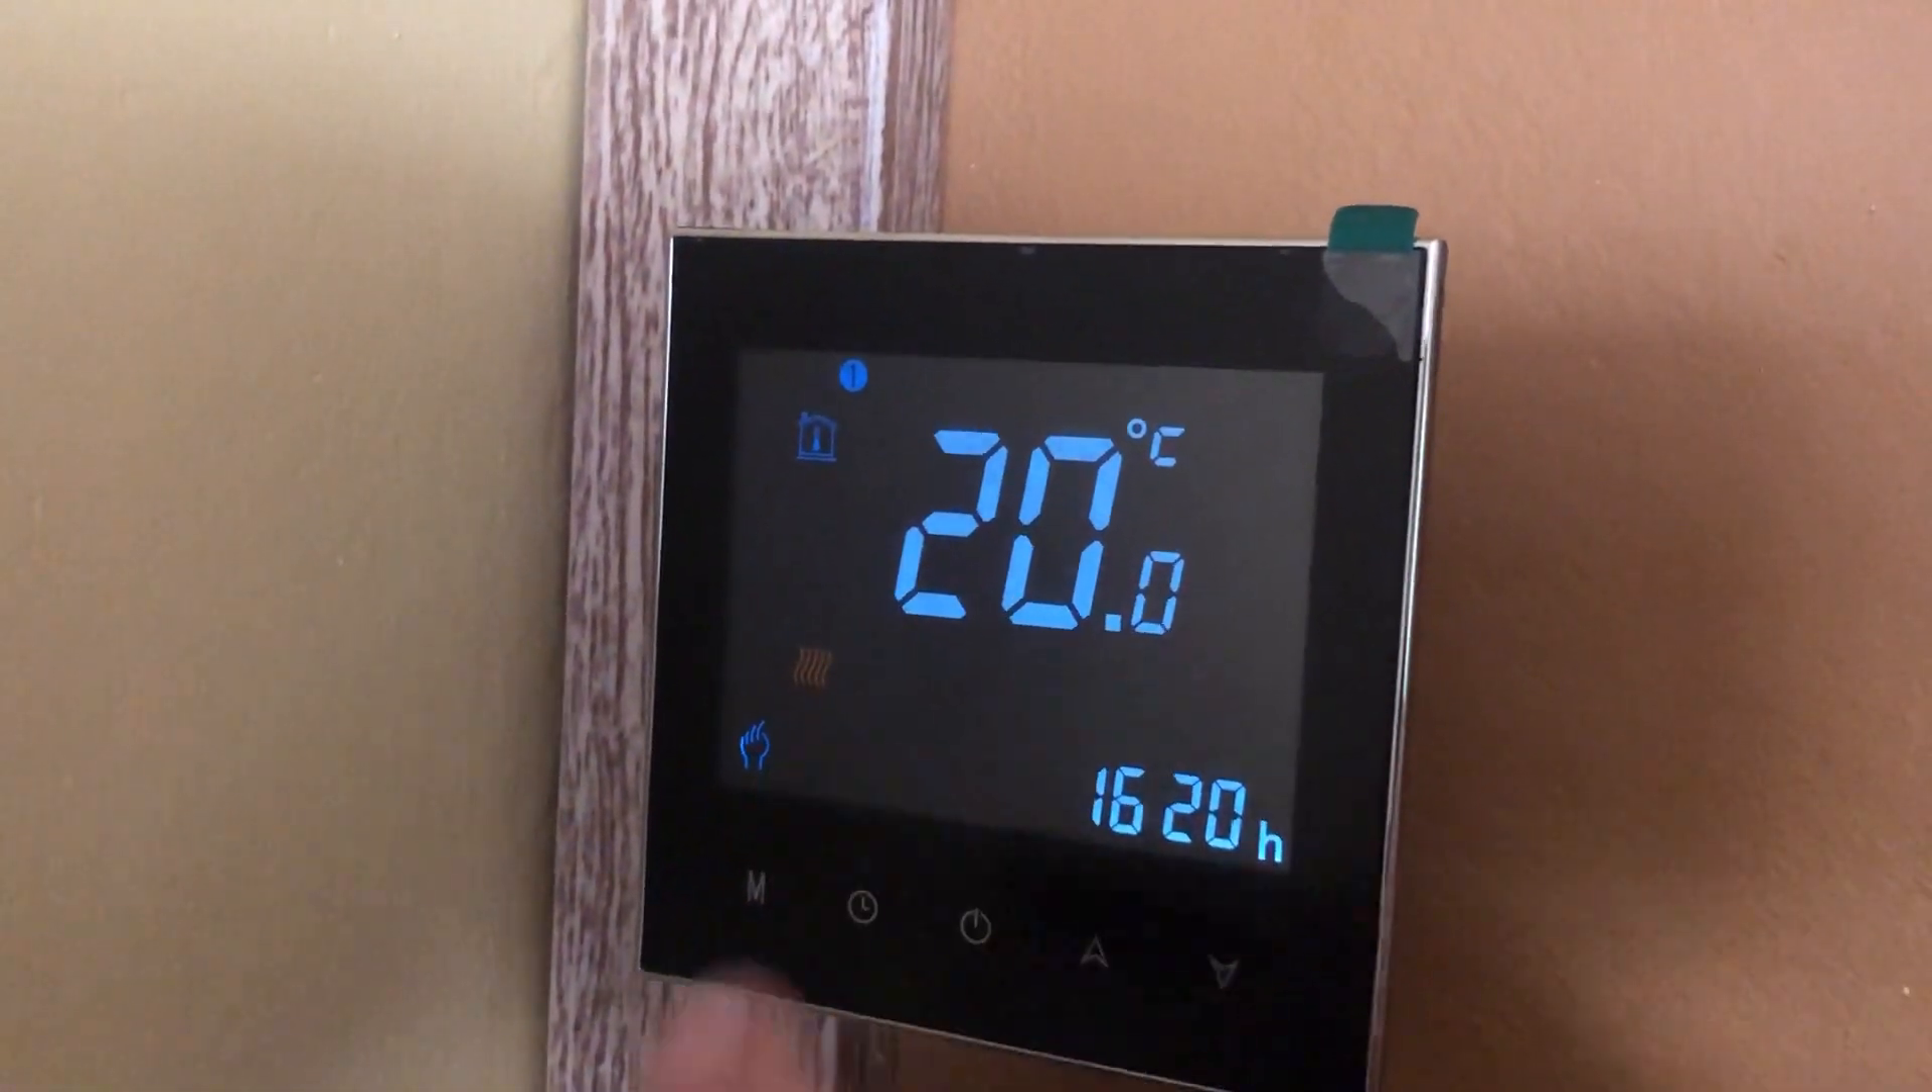And this is how the thermostat looks like after being installed.